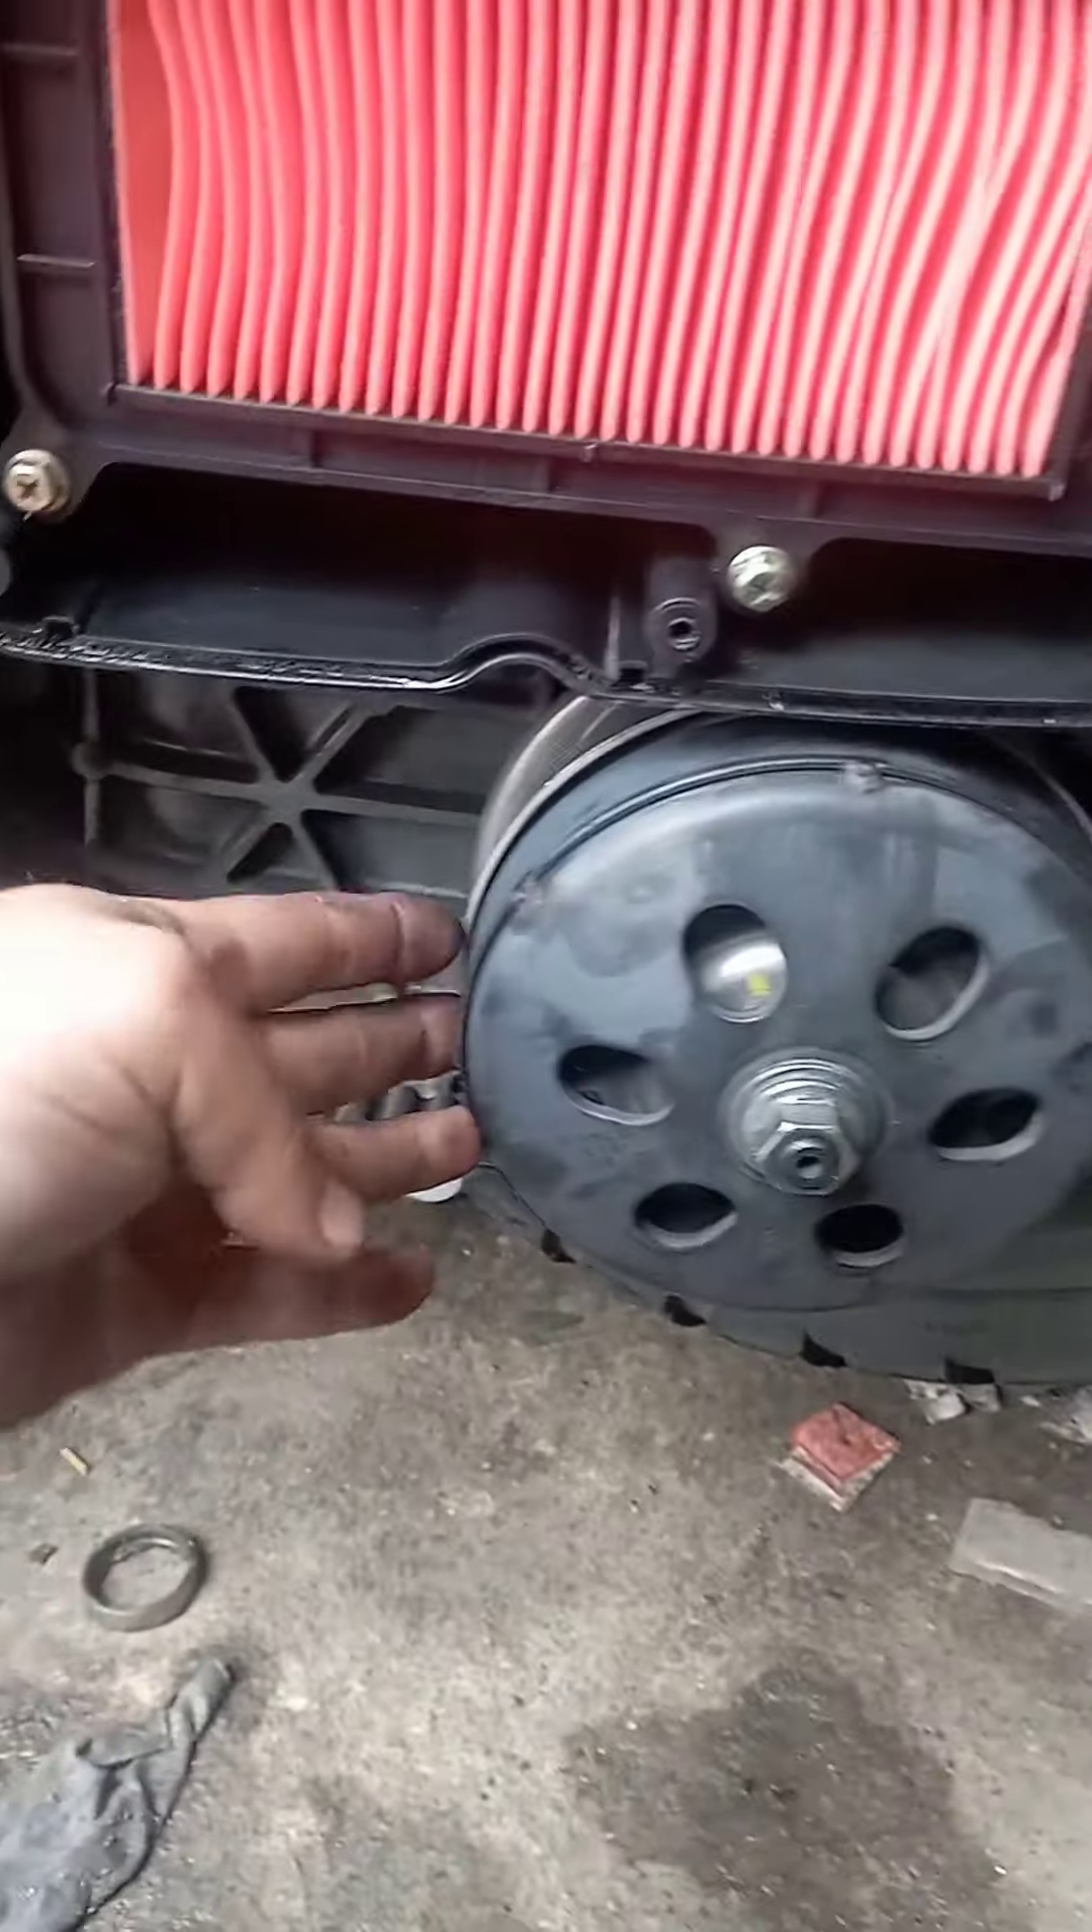Amigos, aquí podemos ver el filtro de aire ya instalado.